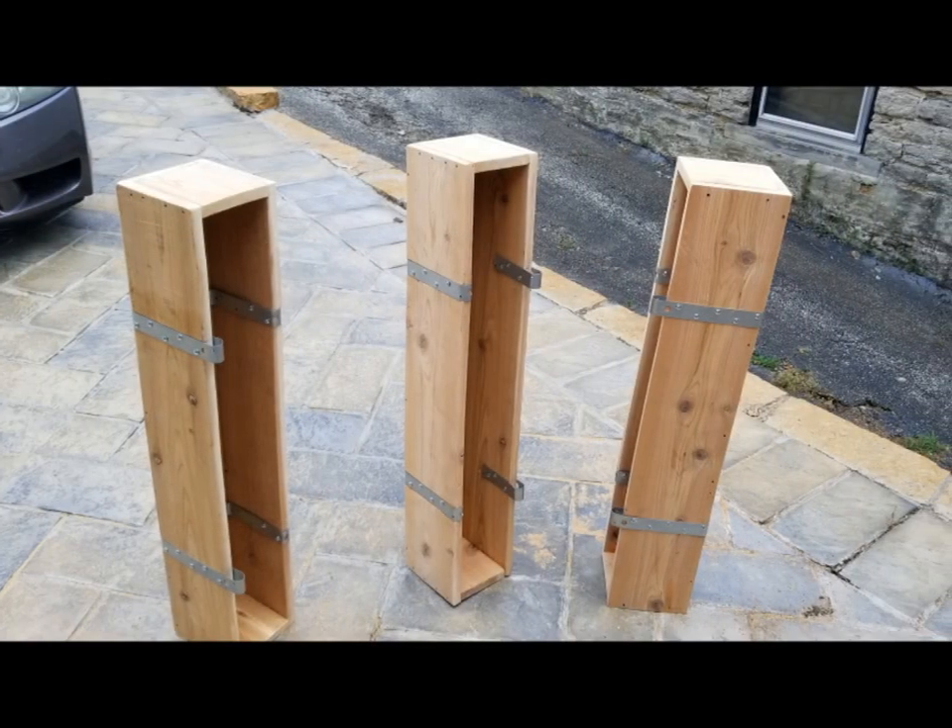So there's the boxes with the steel bands on them.